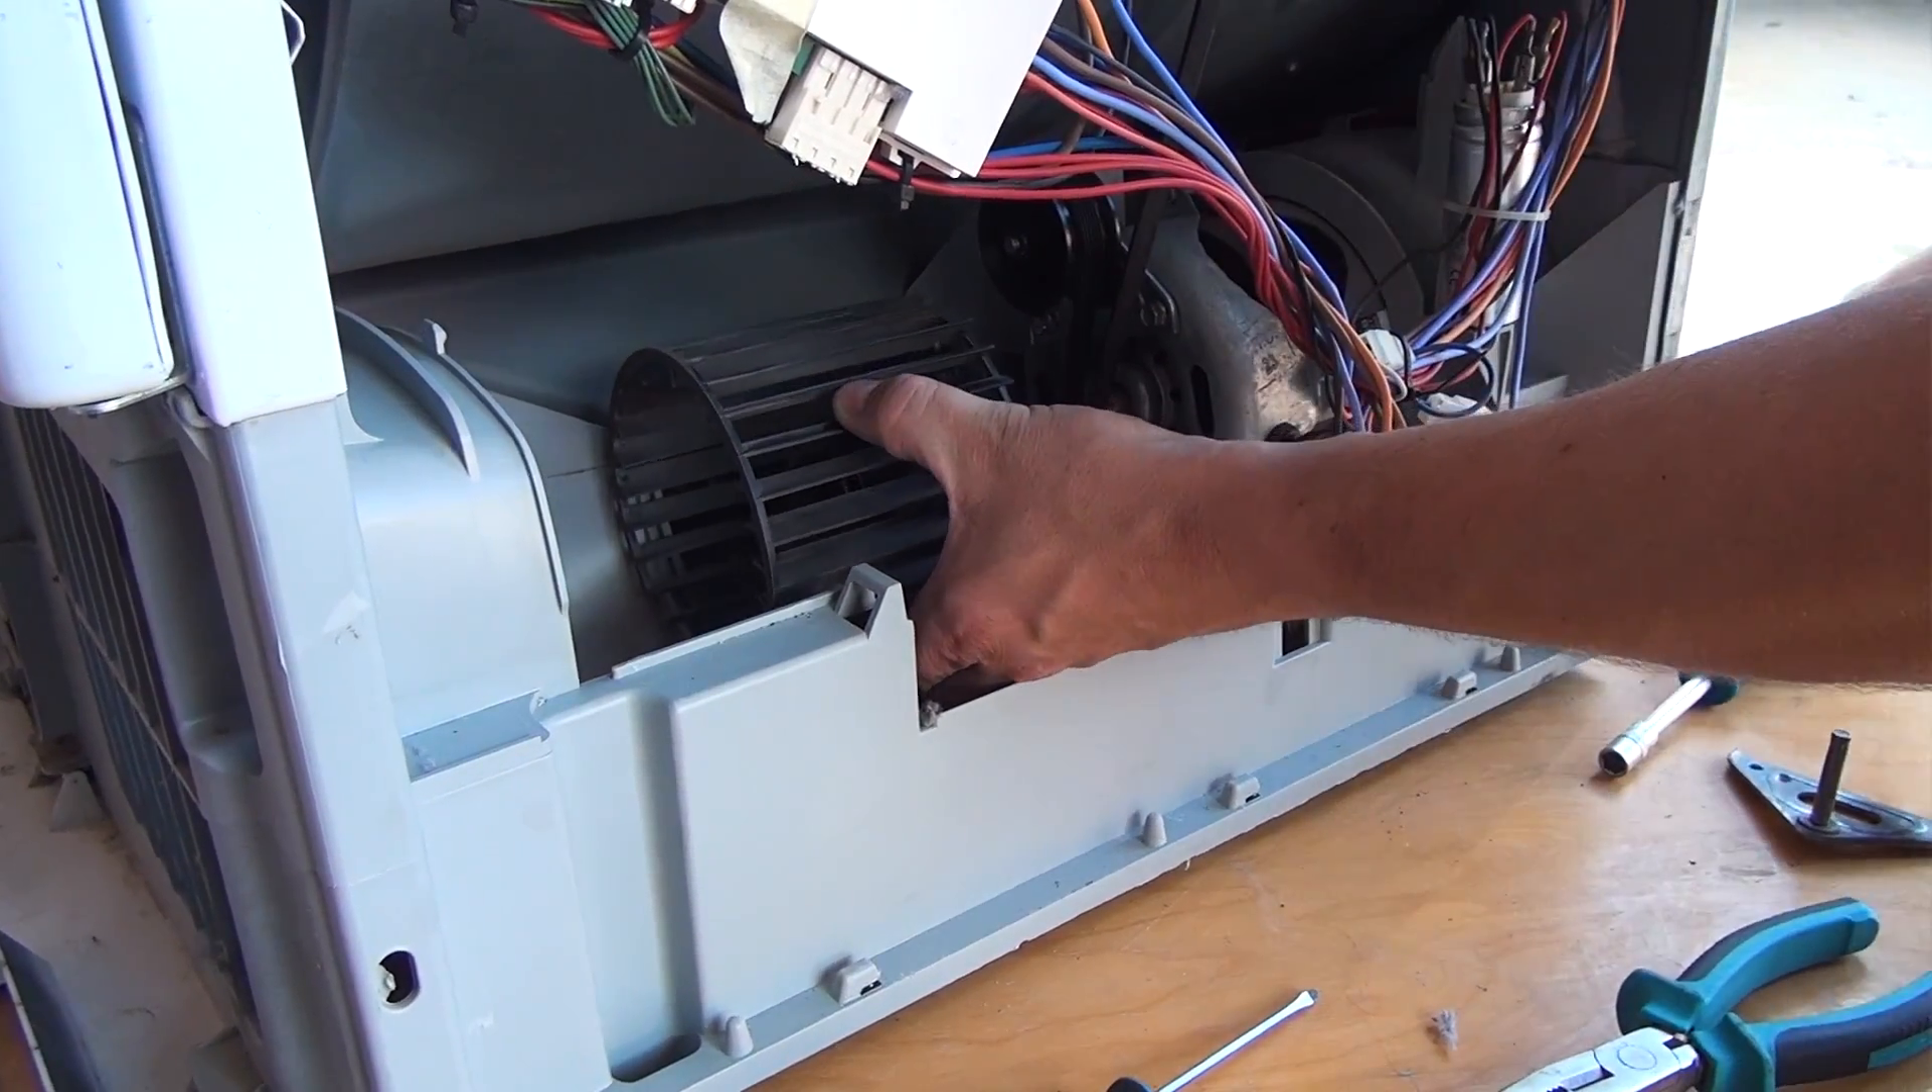Der Trockner muss nur mehr wieder zusammengebaut werden.